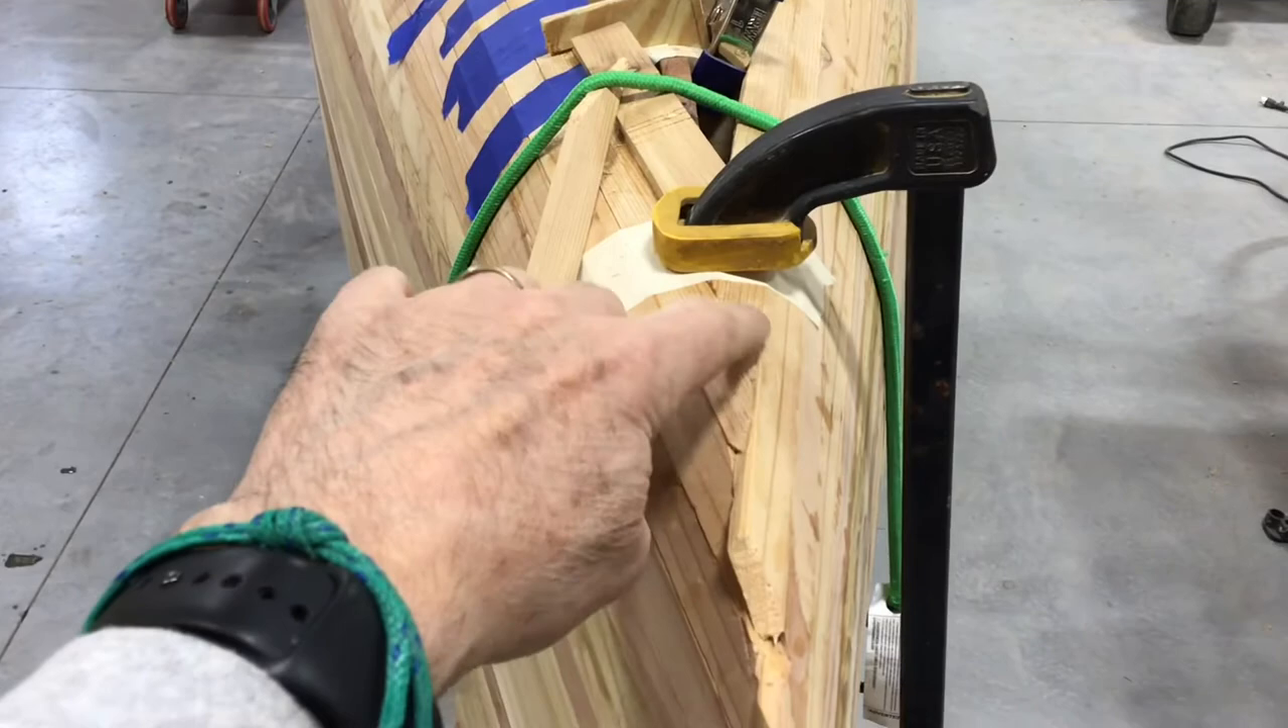You can see I've got this long clamp here, holding down a piece that's coming in here.